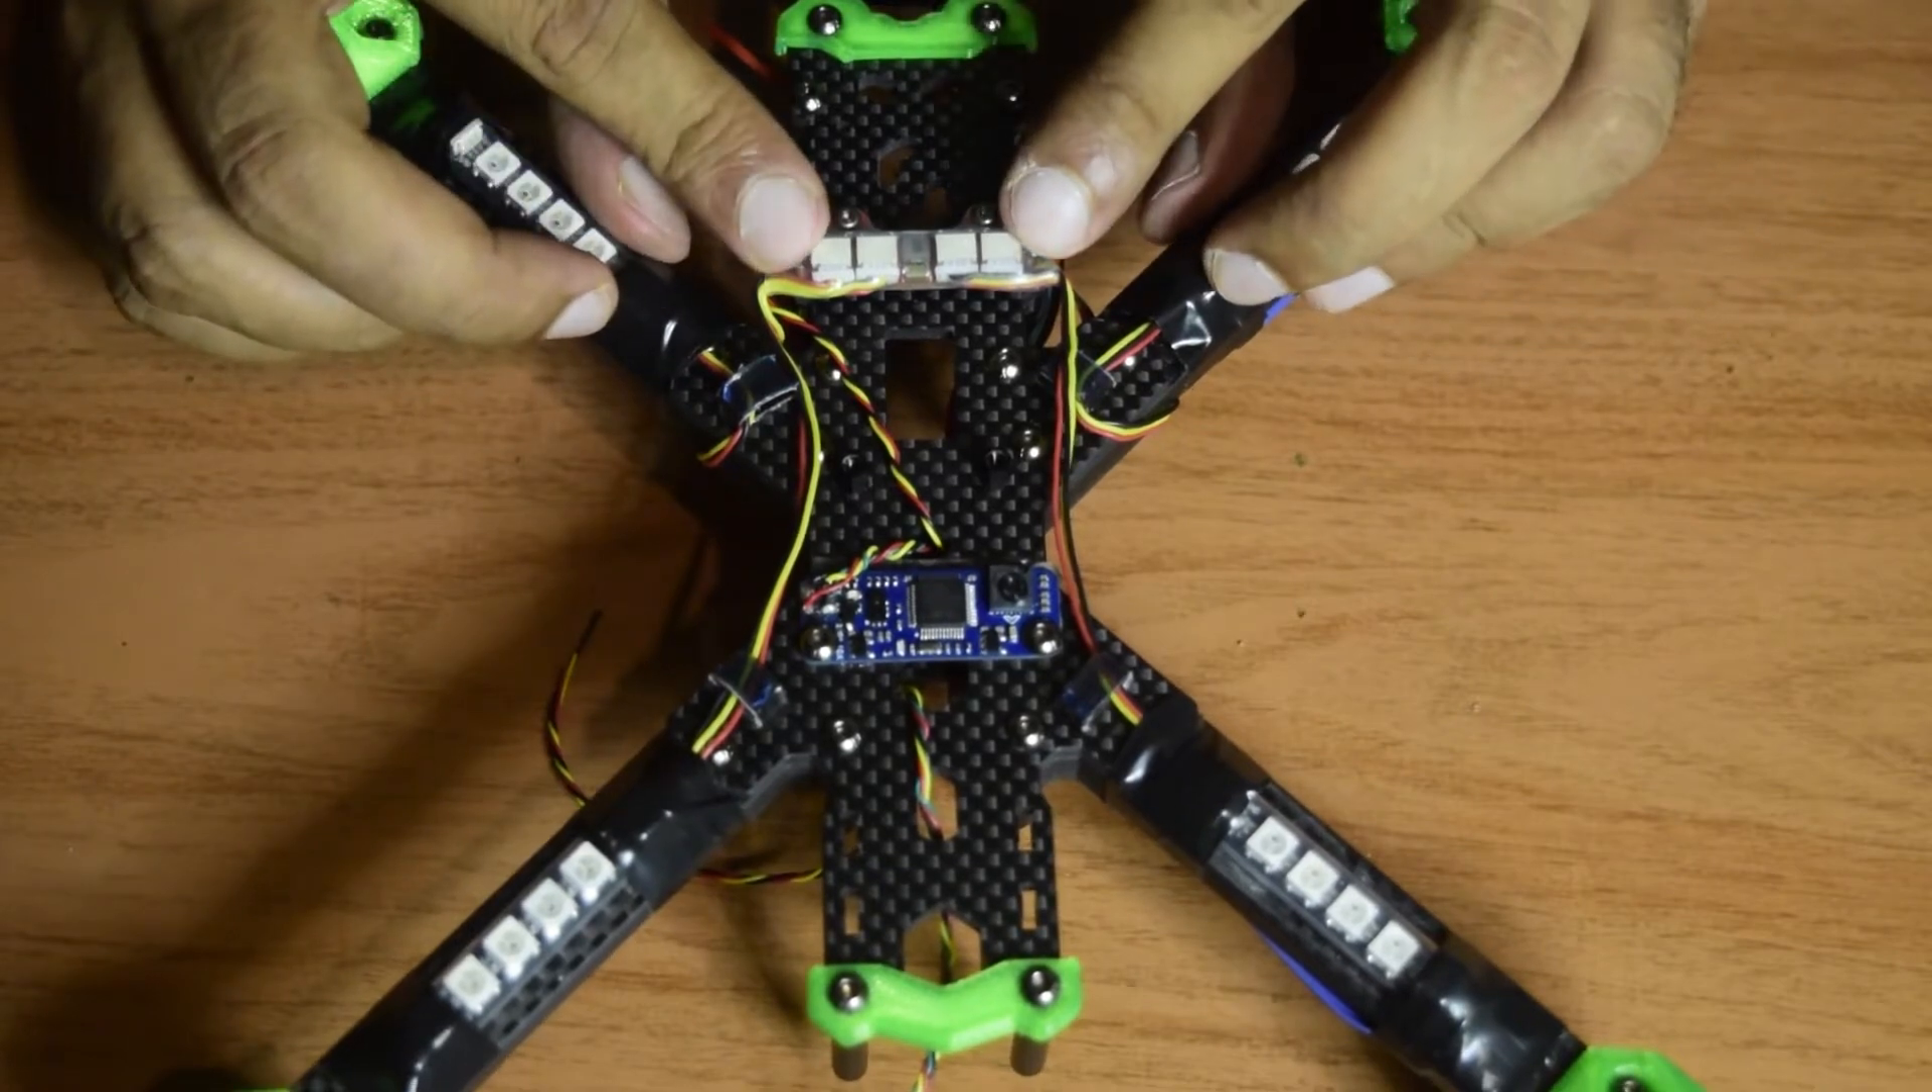So as you can see guys I have finished my connection of the LED strip right here onto the drone frame.